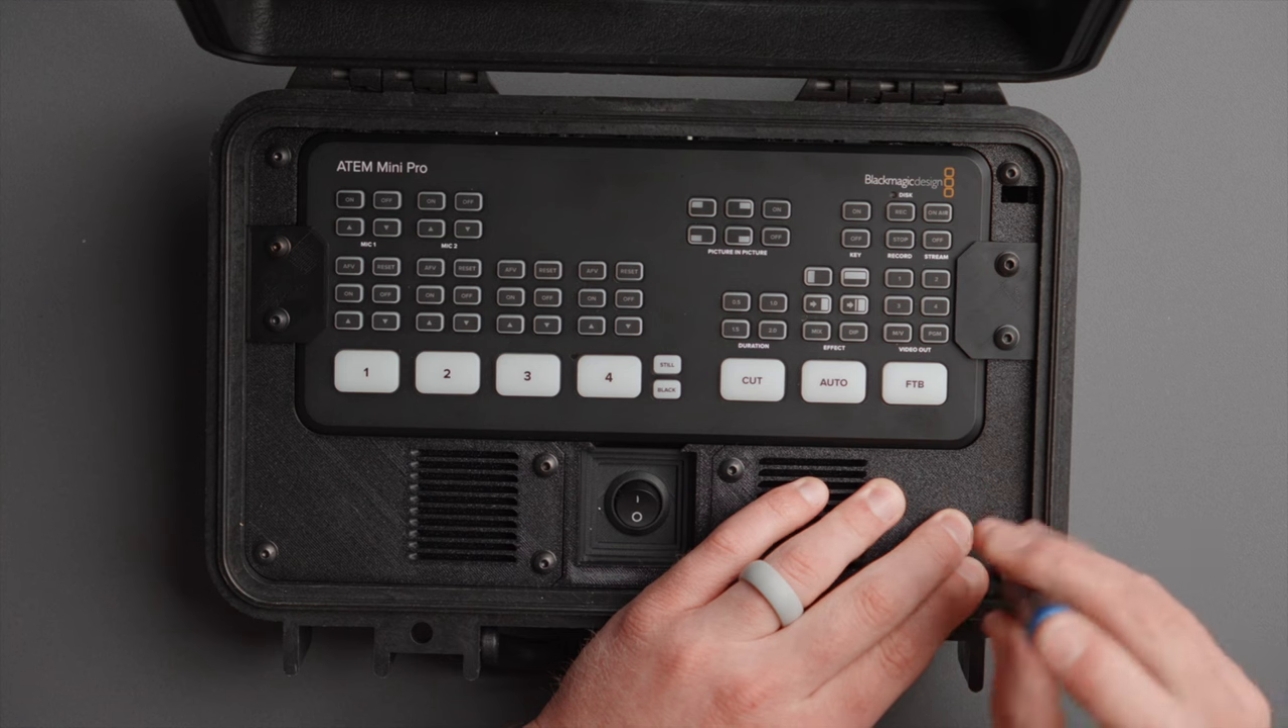We can fit the ATEM nicely. It's nice and flush and there's no huge gaps around the outside of the case.